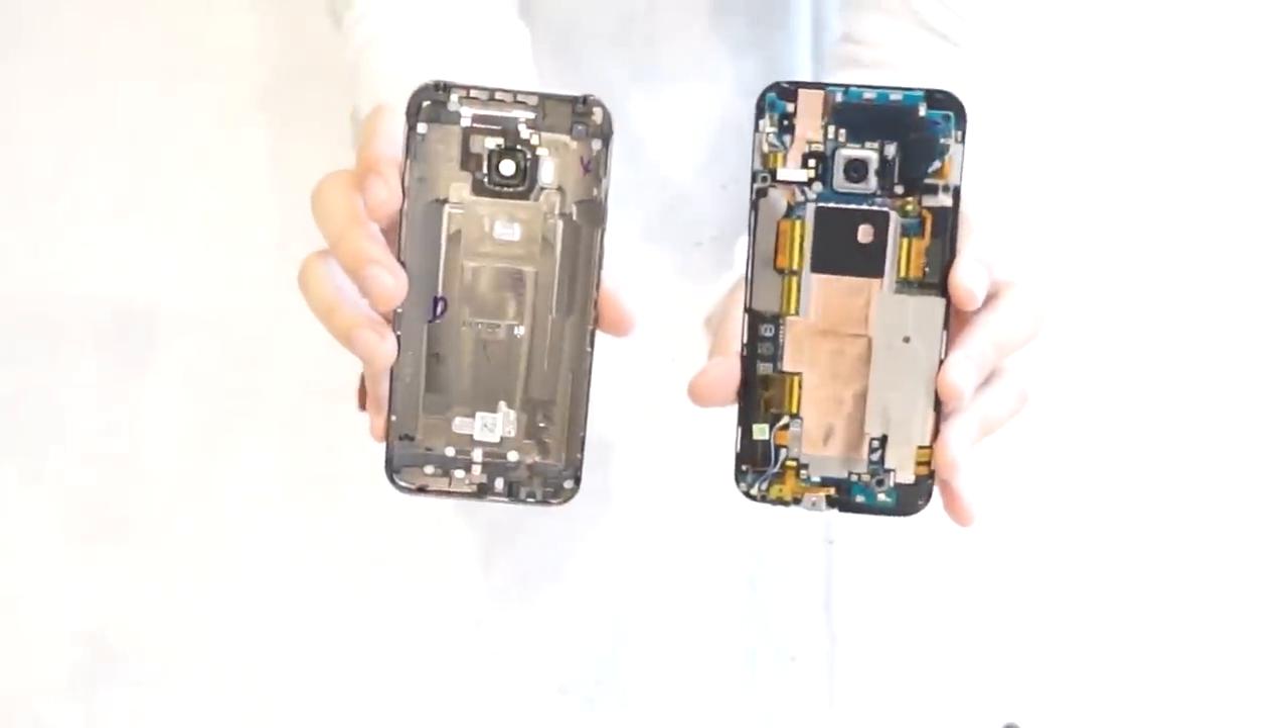And there you go, the back comes off just like that.